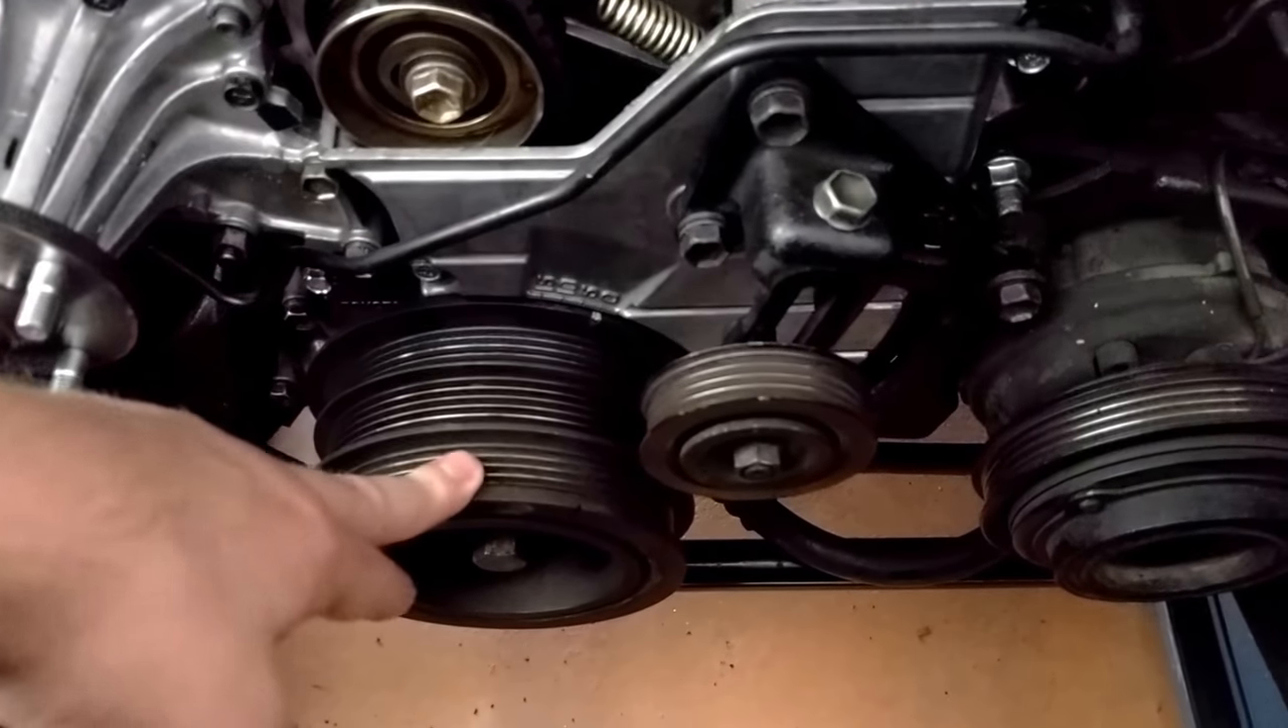We've got the crank pulley installed.